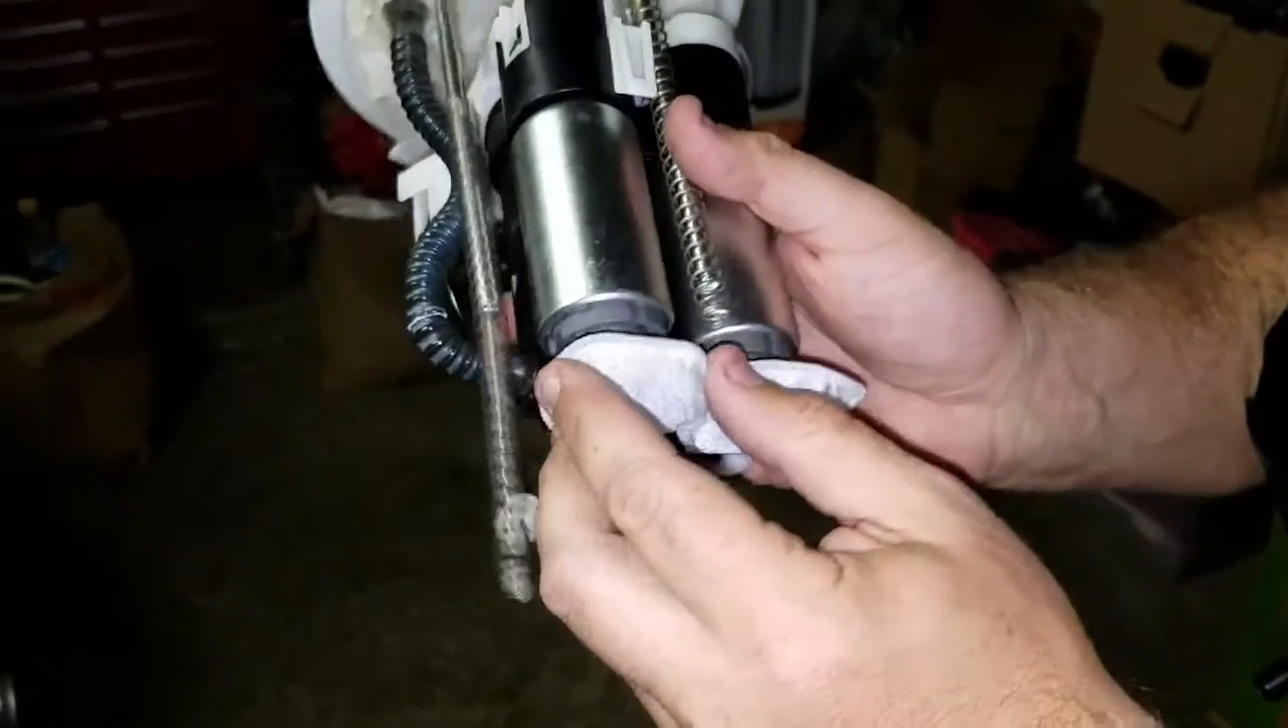Okay, so here it is all back together. Here's the new pumps. Notice the filters are different.